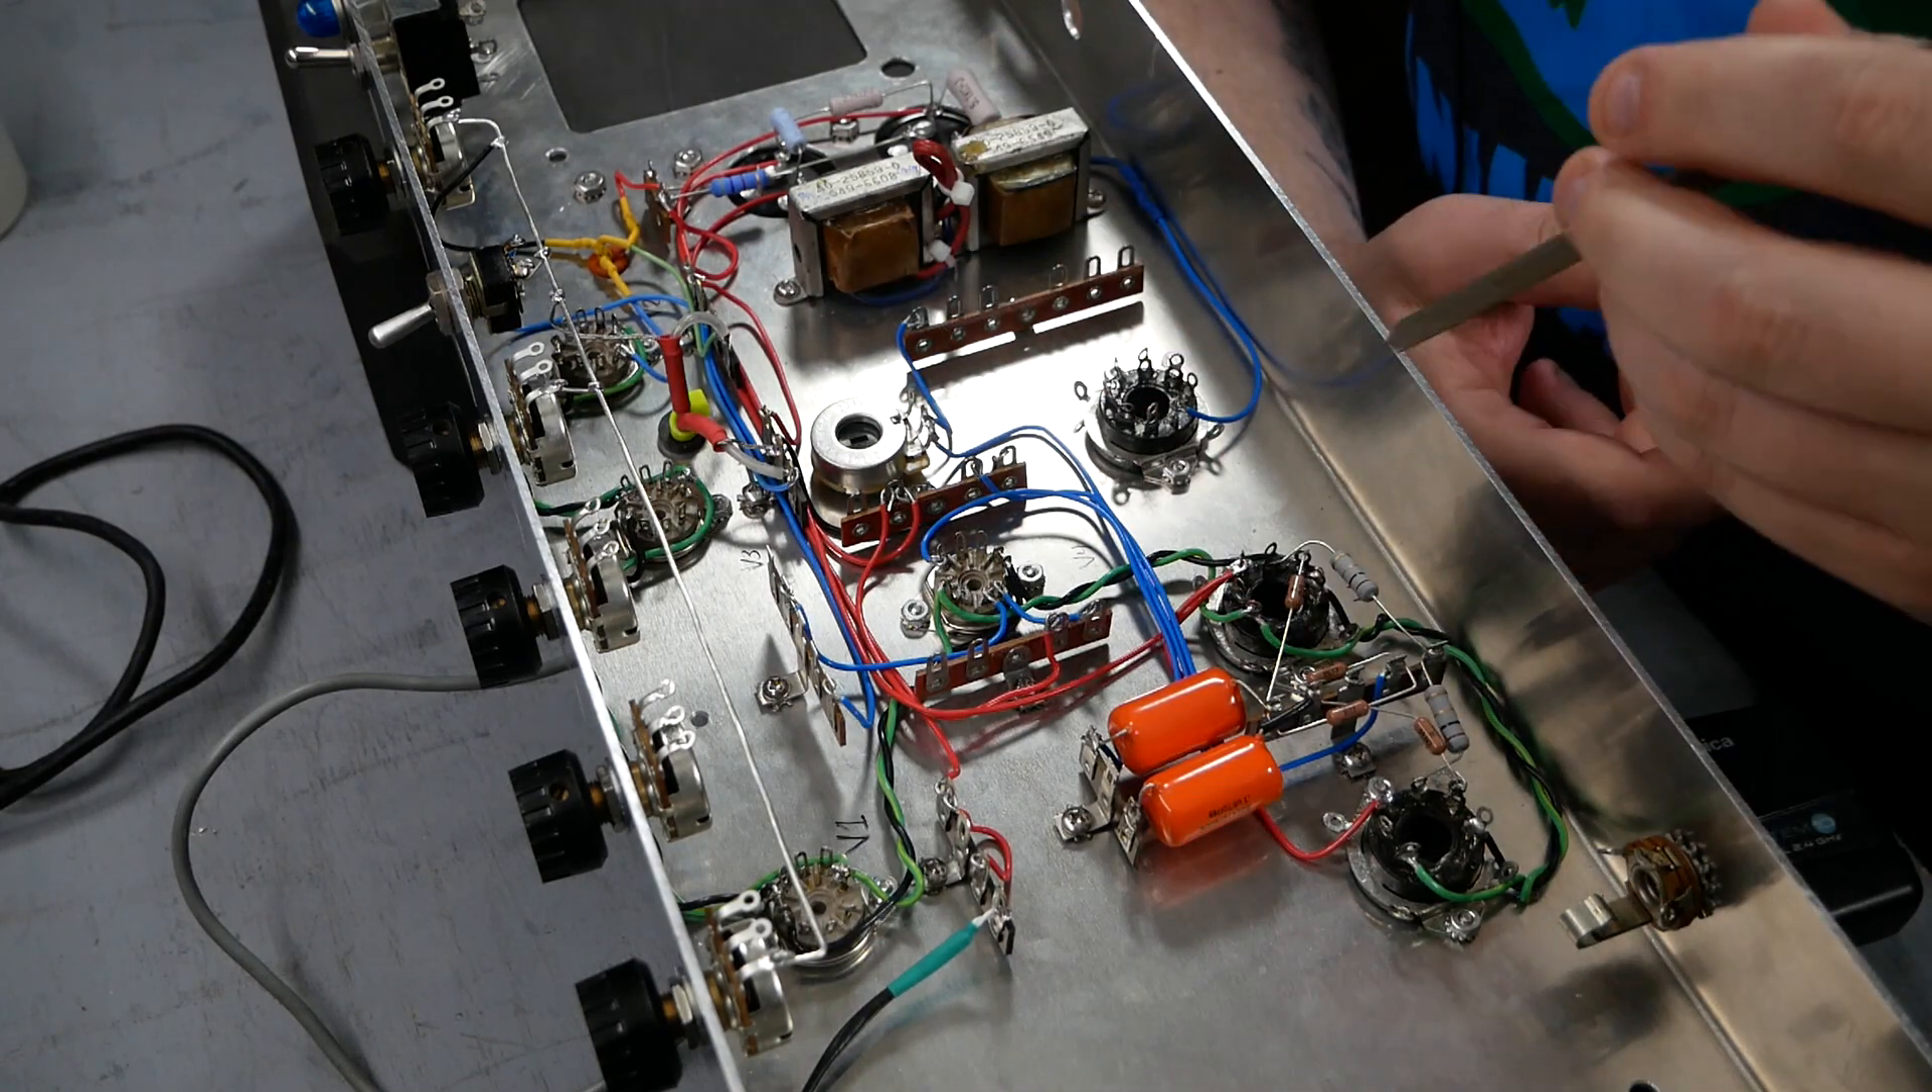But also there aren't zip ties on any of the cables yet, so that tends to tighten everything up and make it look a little neater.